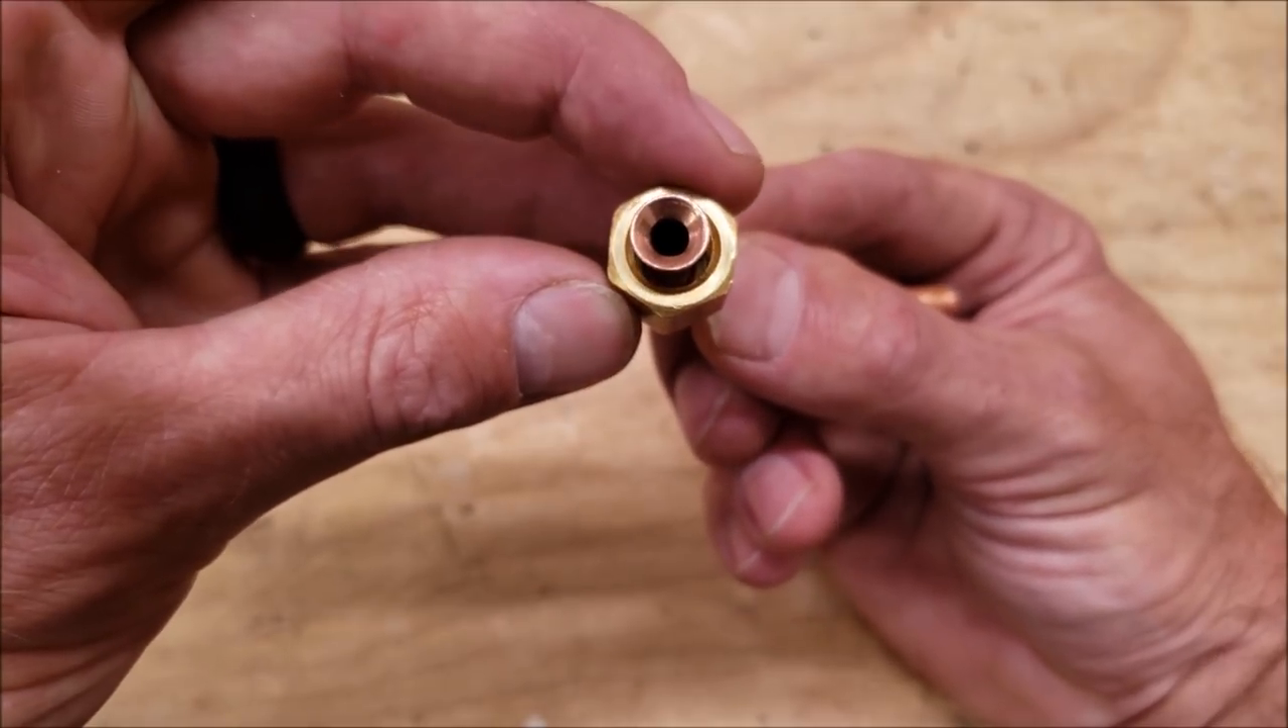You can see that the flare fits right inside the nut but it does take up the full surface area.